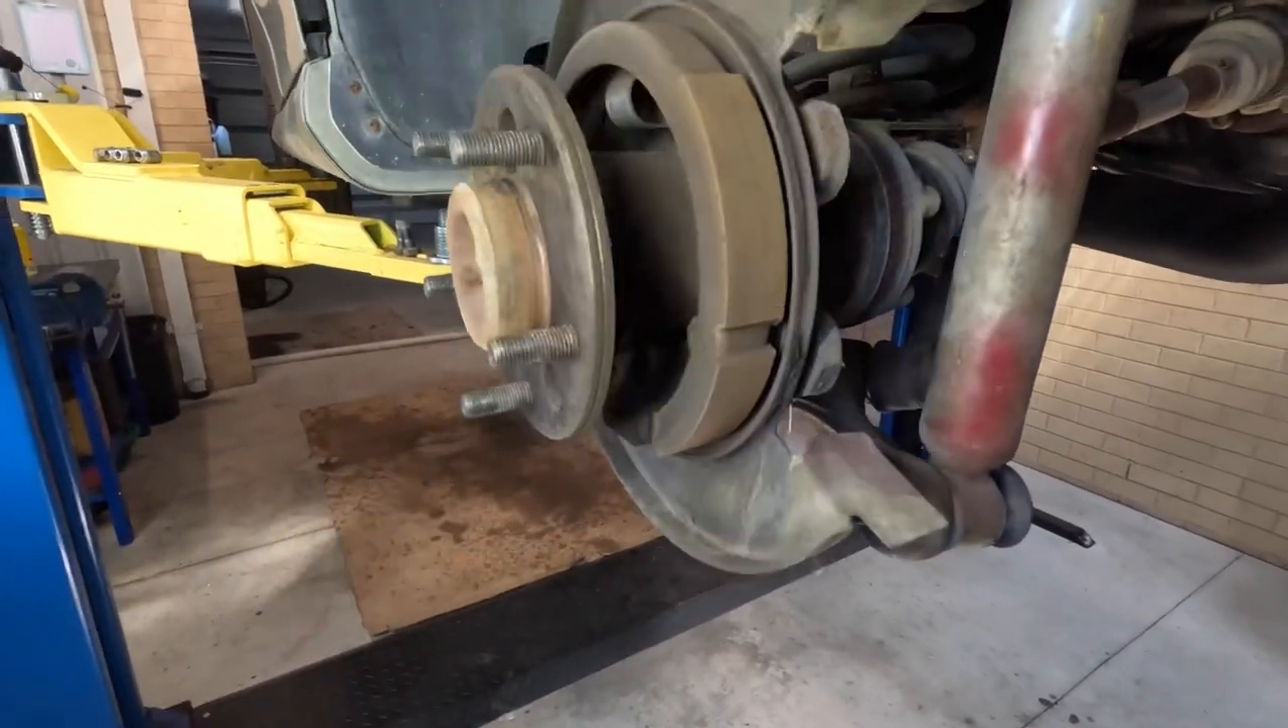Okay so we've got the factory brake caliper and rotor off.